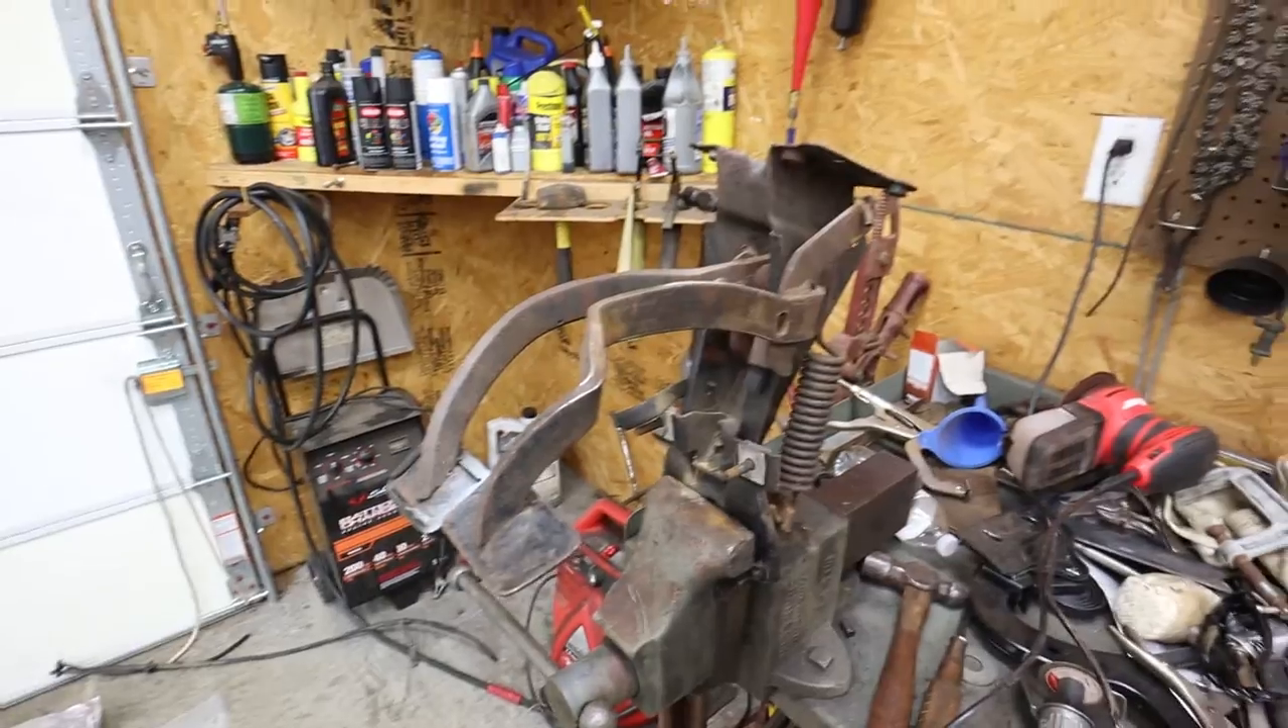So anyway so here is the clutch pedal assembly already removed from my car.